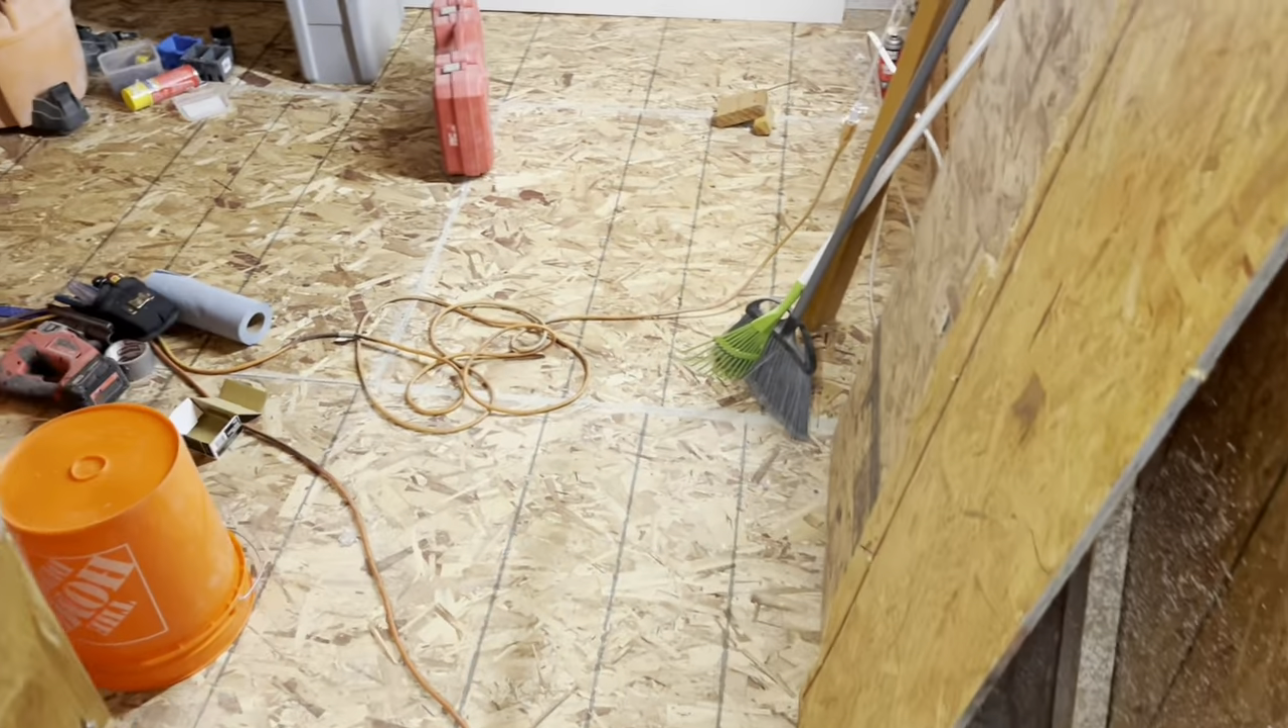And I got the subfloor all in.